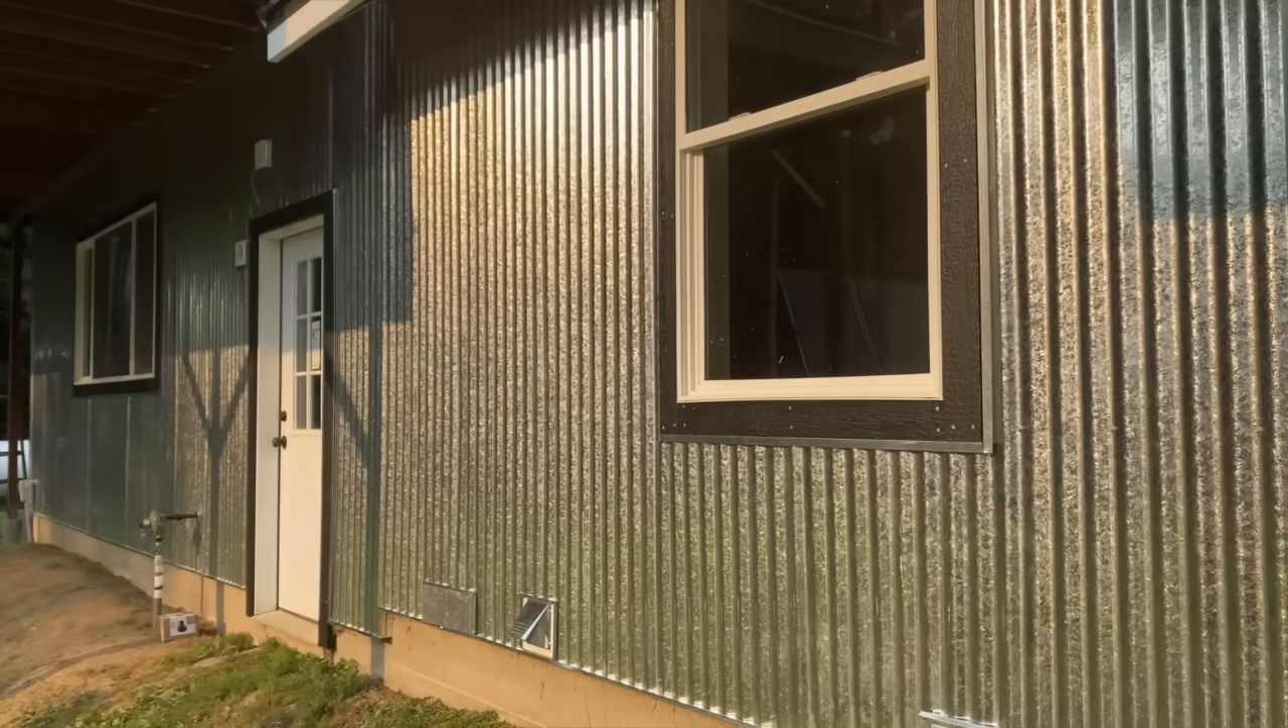Well the metal is all up the project is done and i think it looks pretty good.